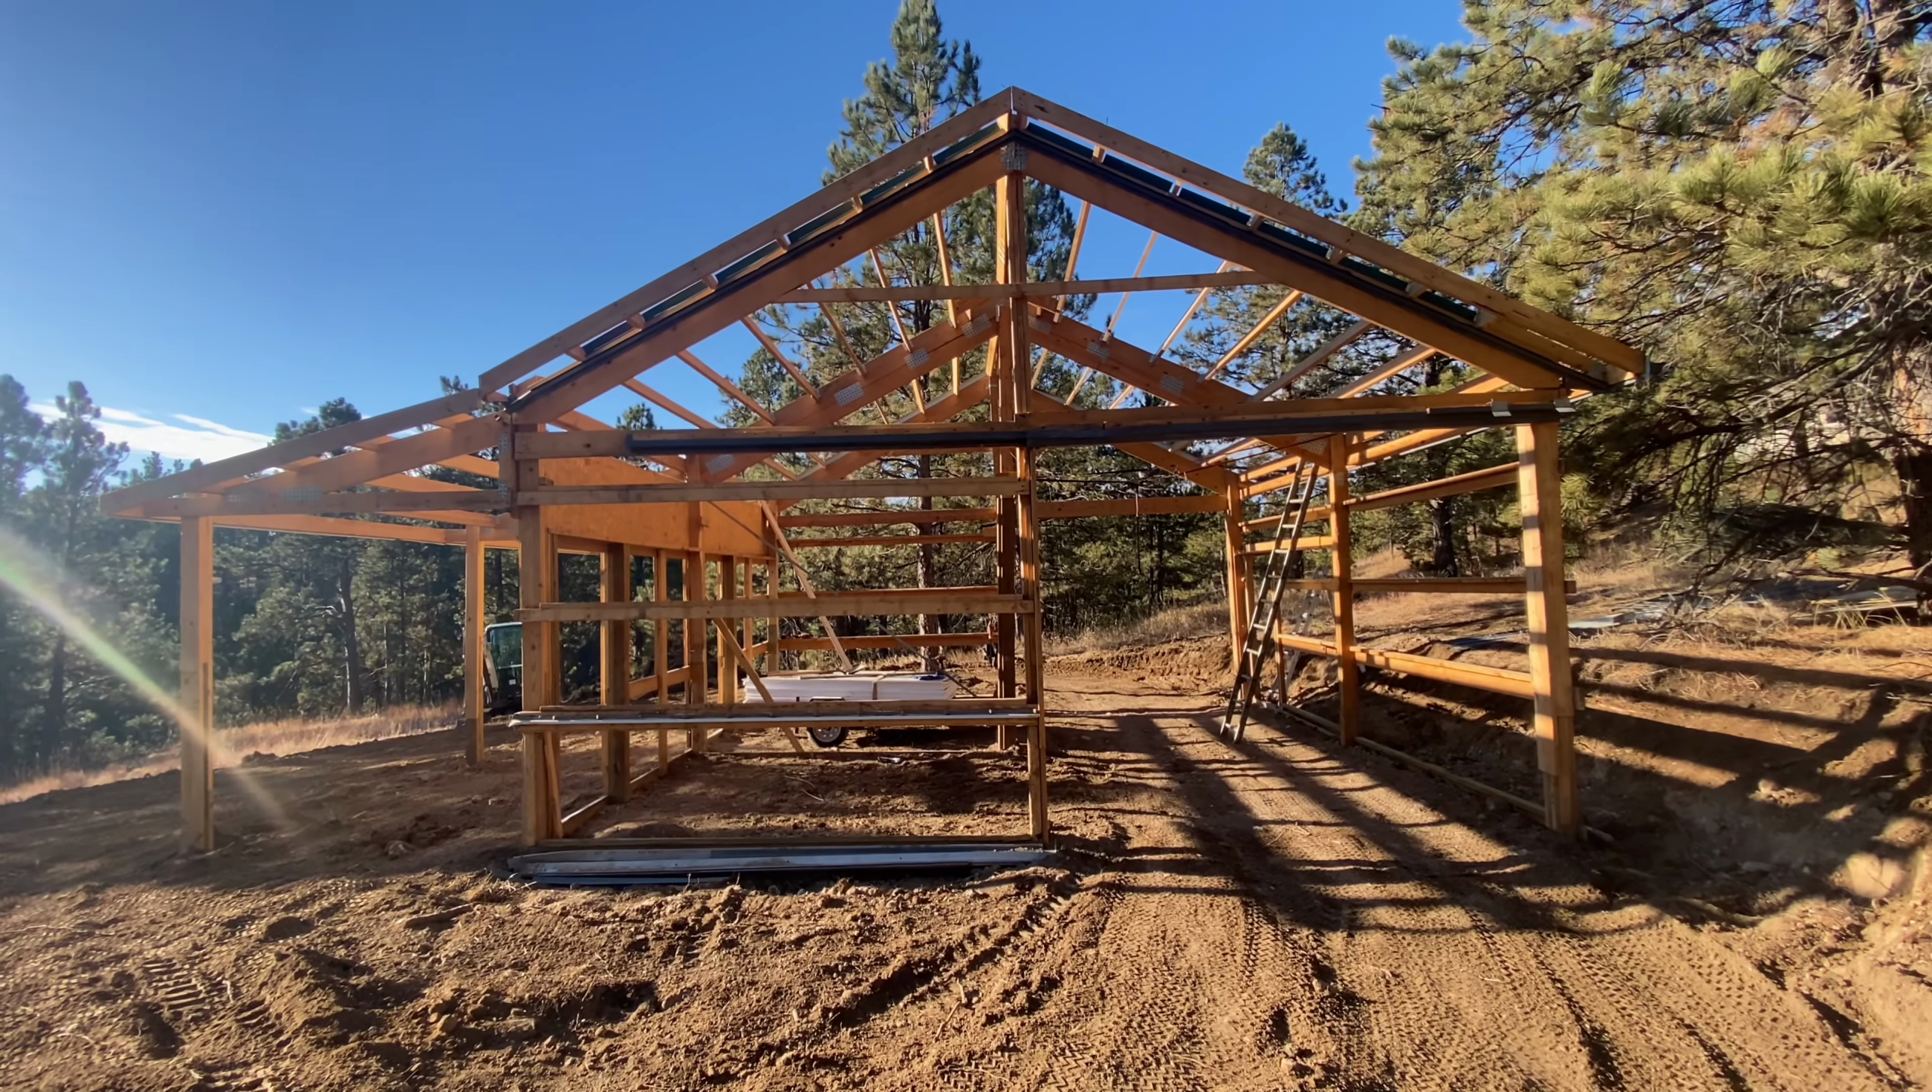I thought this week i'd have more metal on than i do obviously i have zero on right now but uh just a lot of little things left to do.